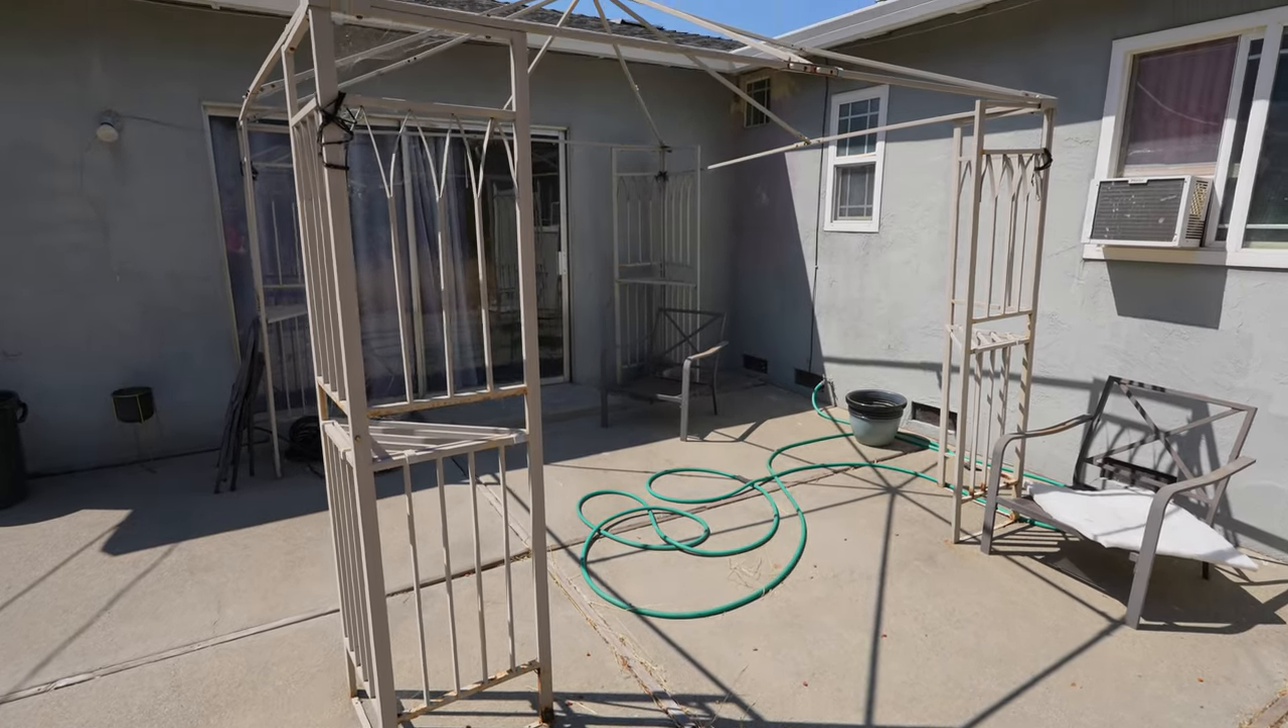There's the metal pergola that's missing a cover.